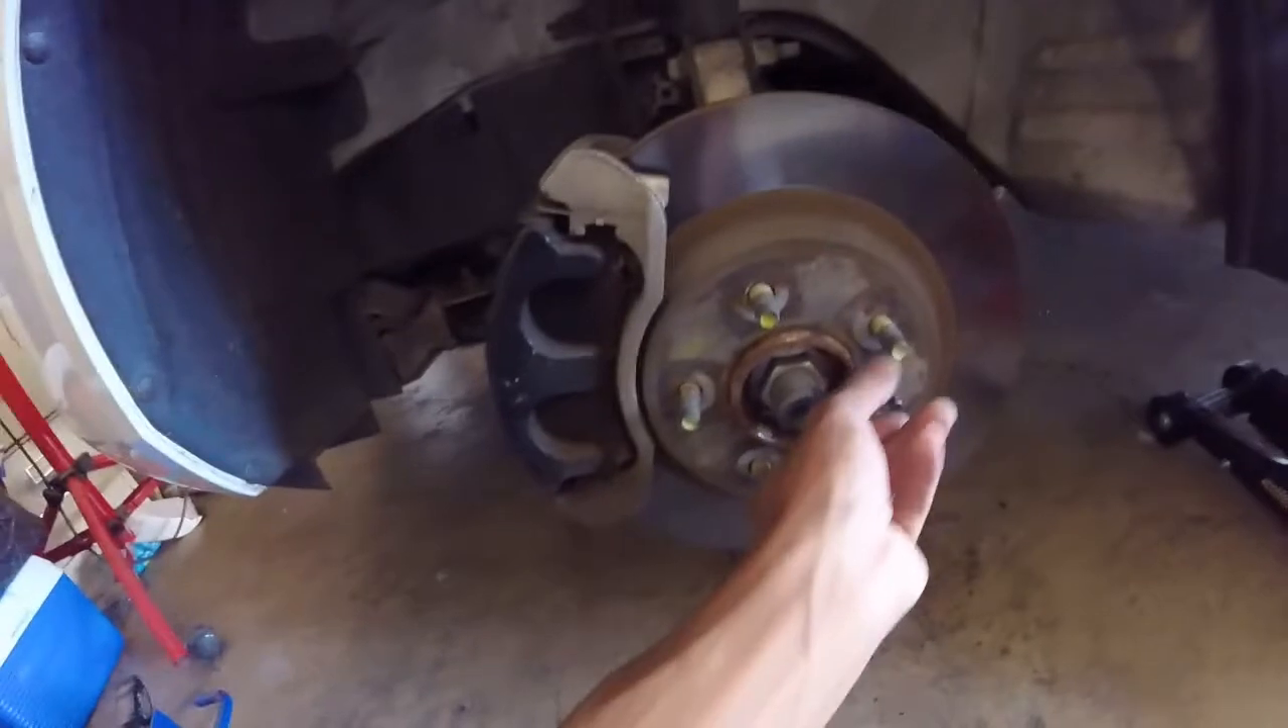So I got the wheel off.